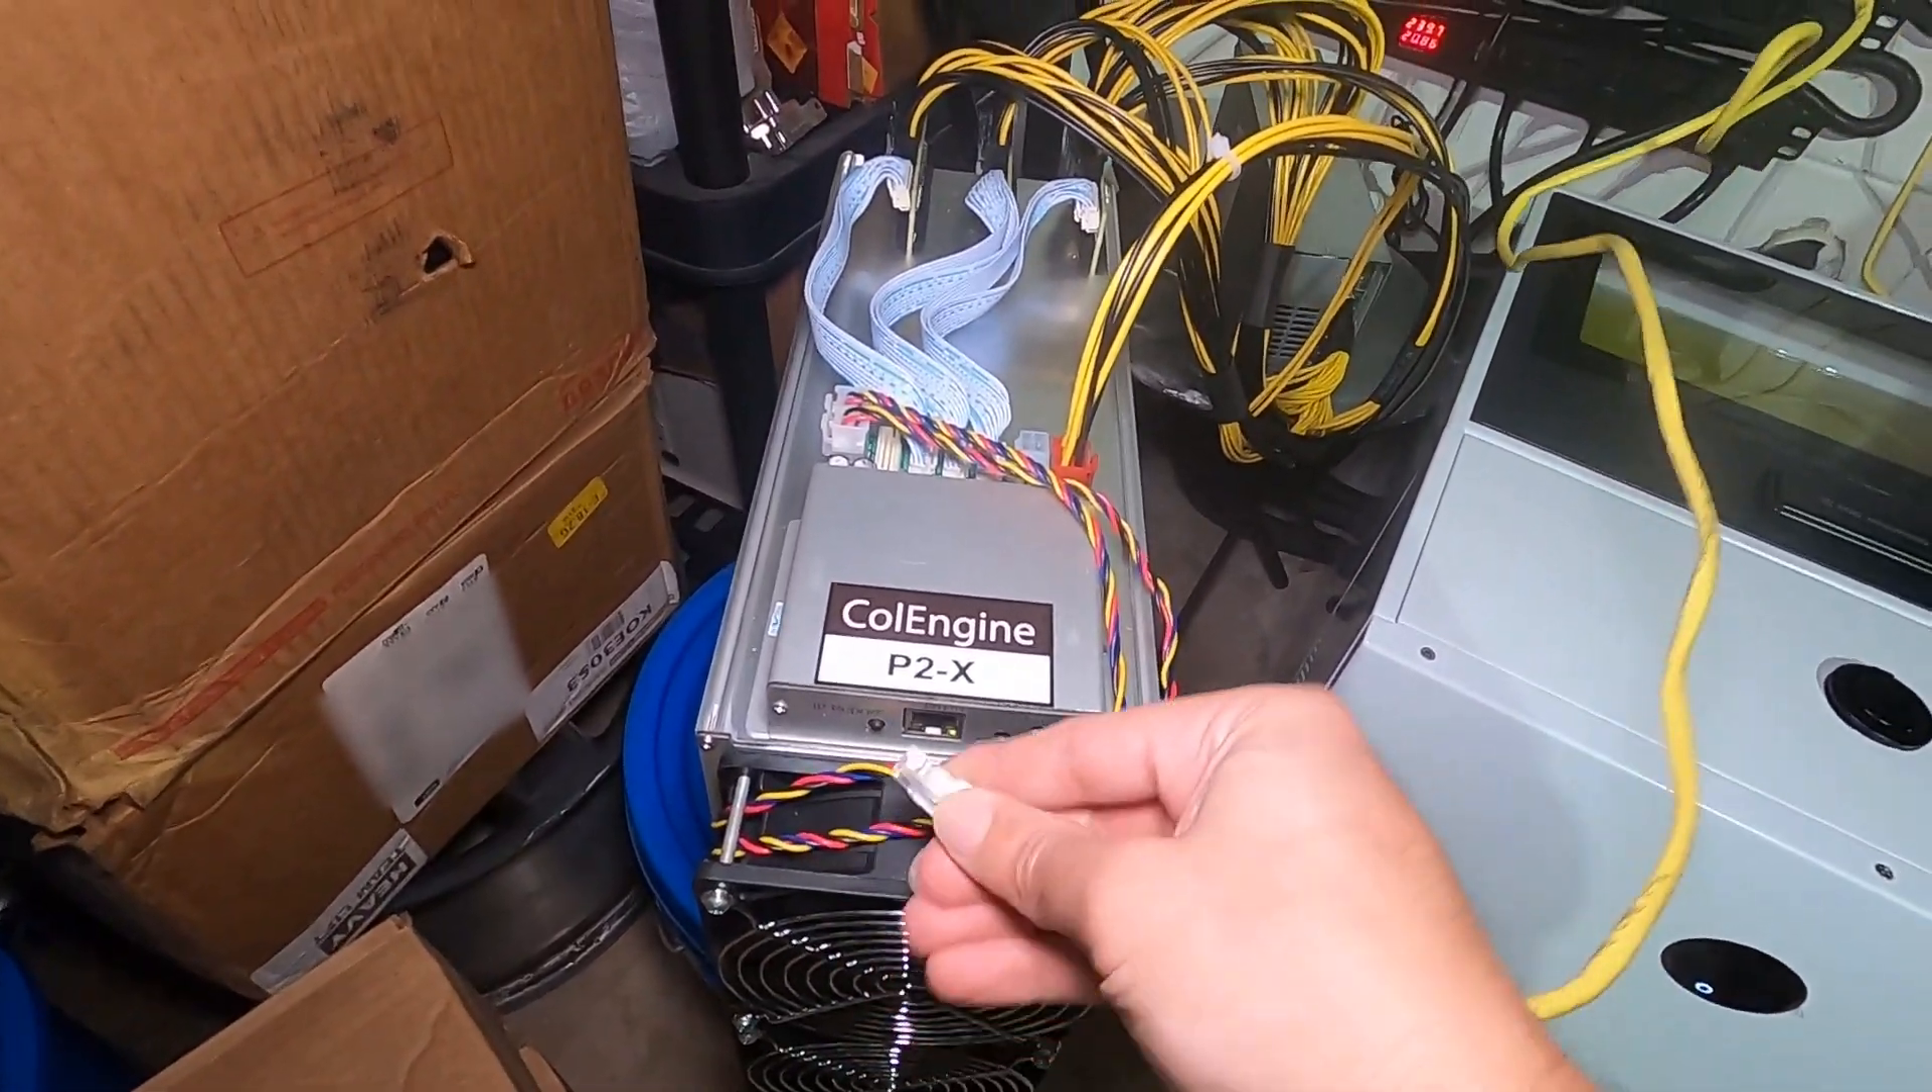Now, just need to plug in the Ethernet cable, and we should be good to go and just need to find it on the network.